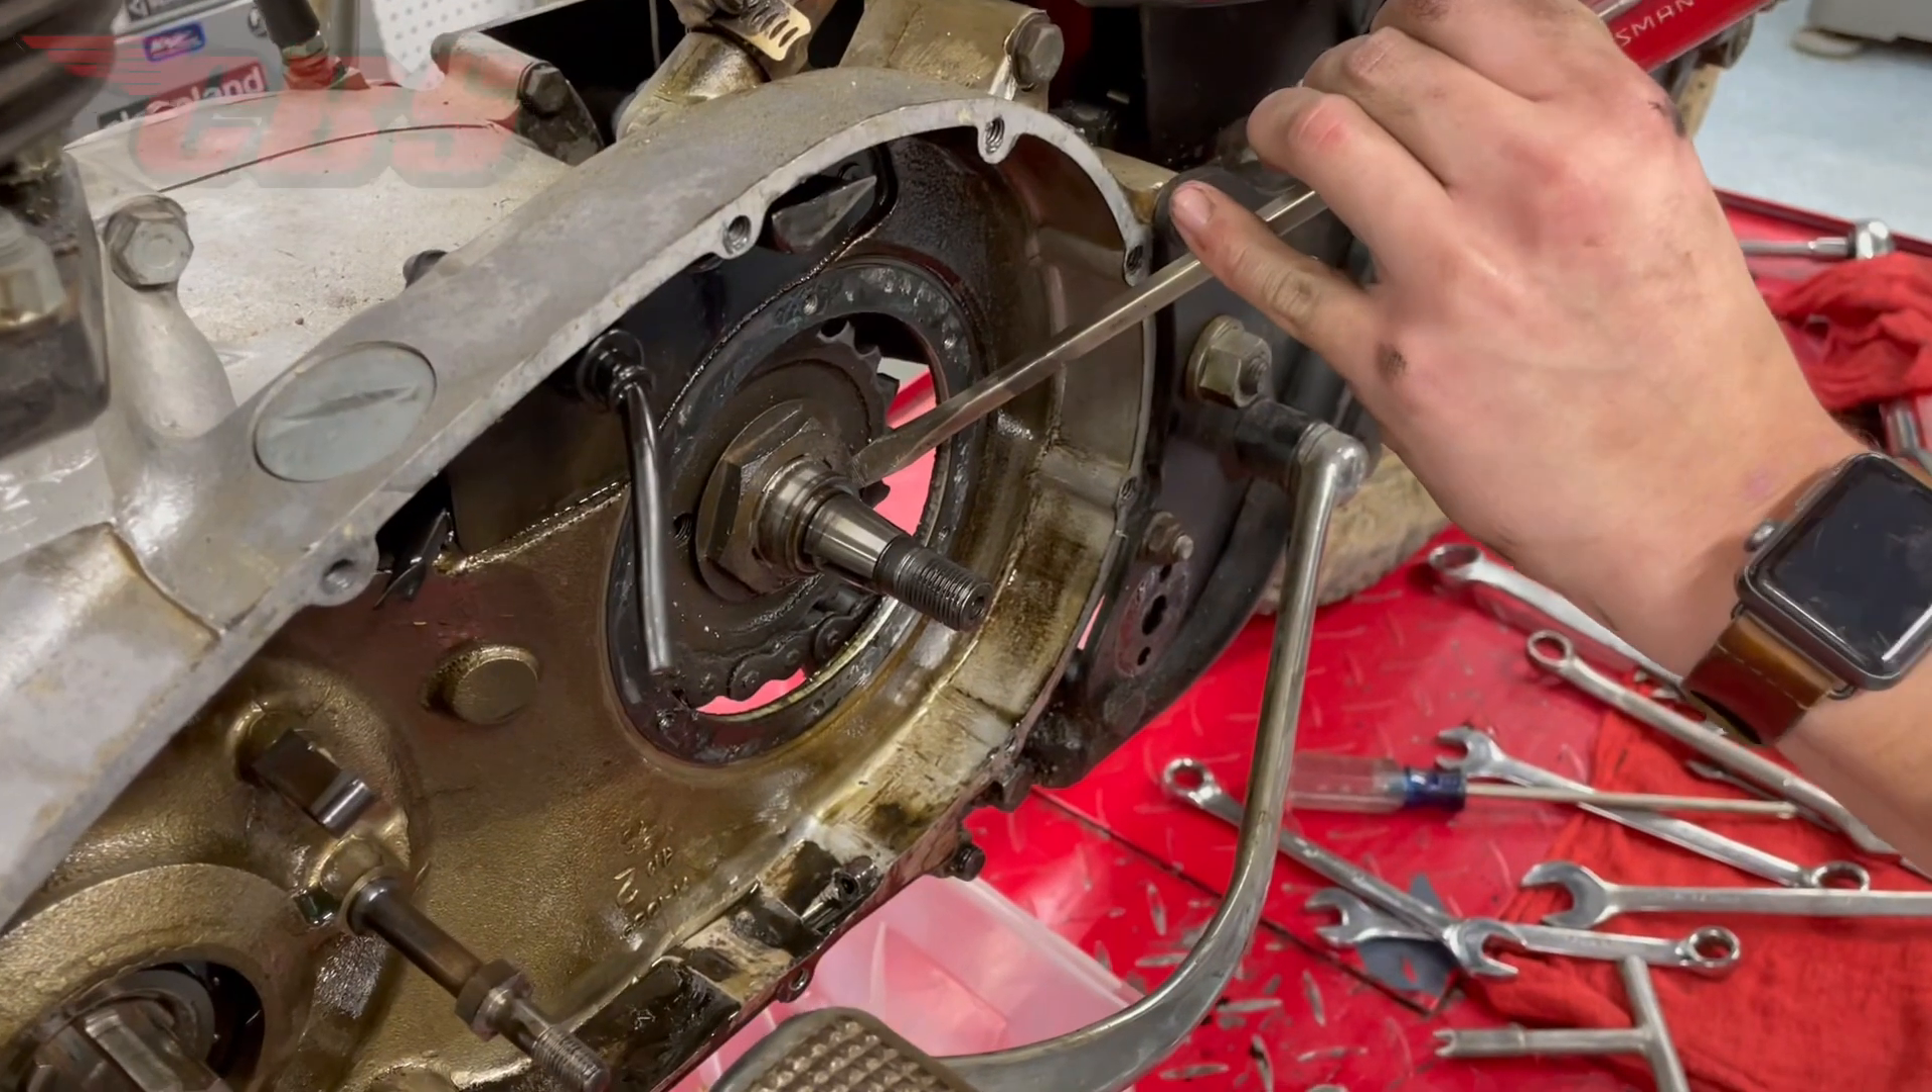Now that the trap door cover has been removed, we have full access to the front drive sprocket.